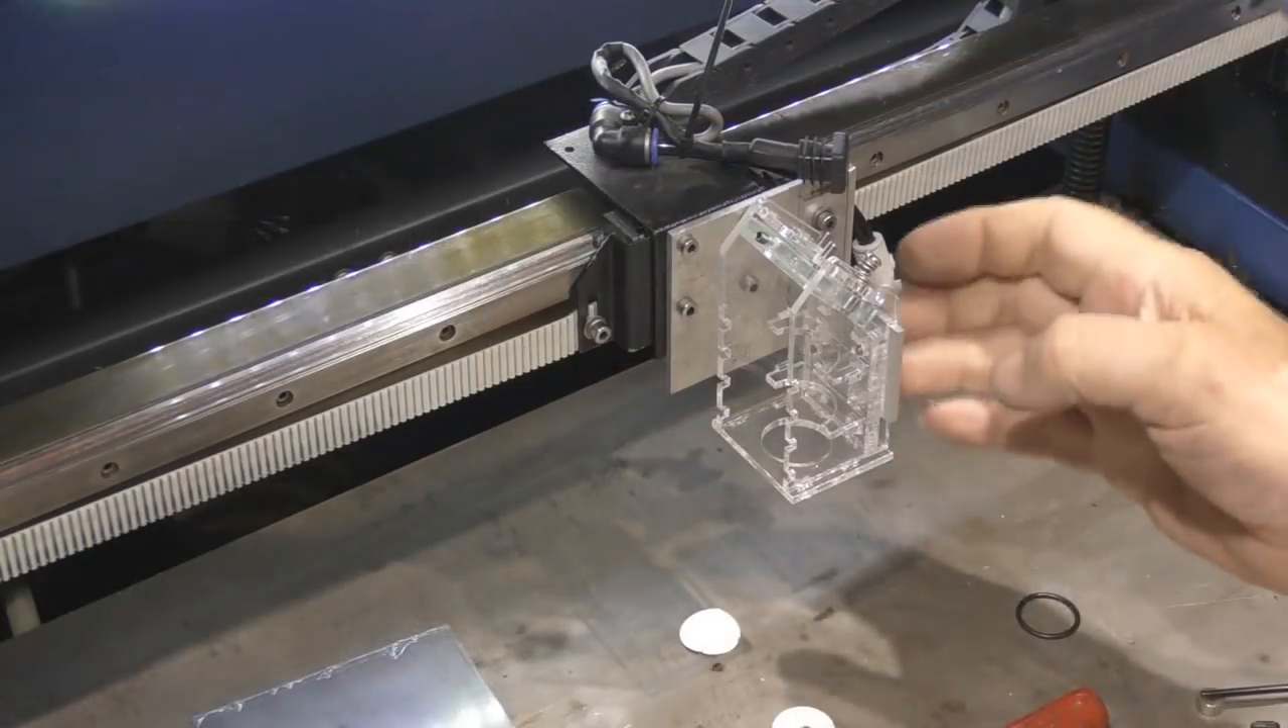I've got the head mounted on the bracket now.